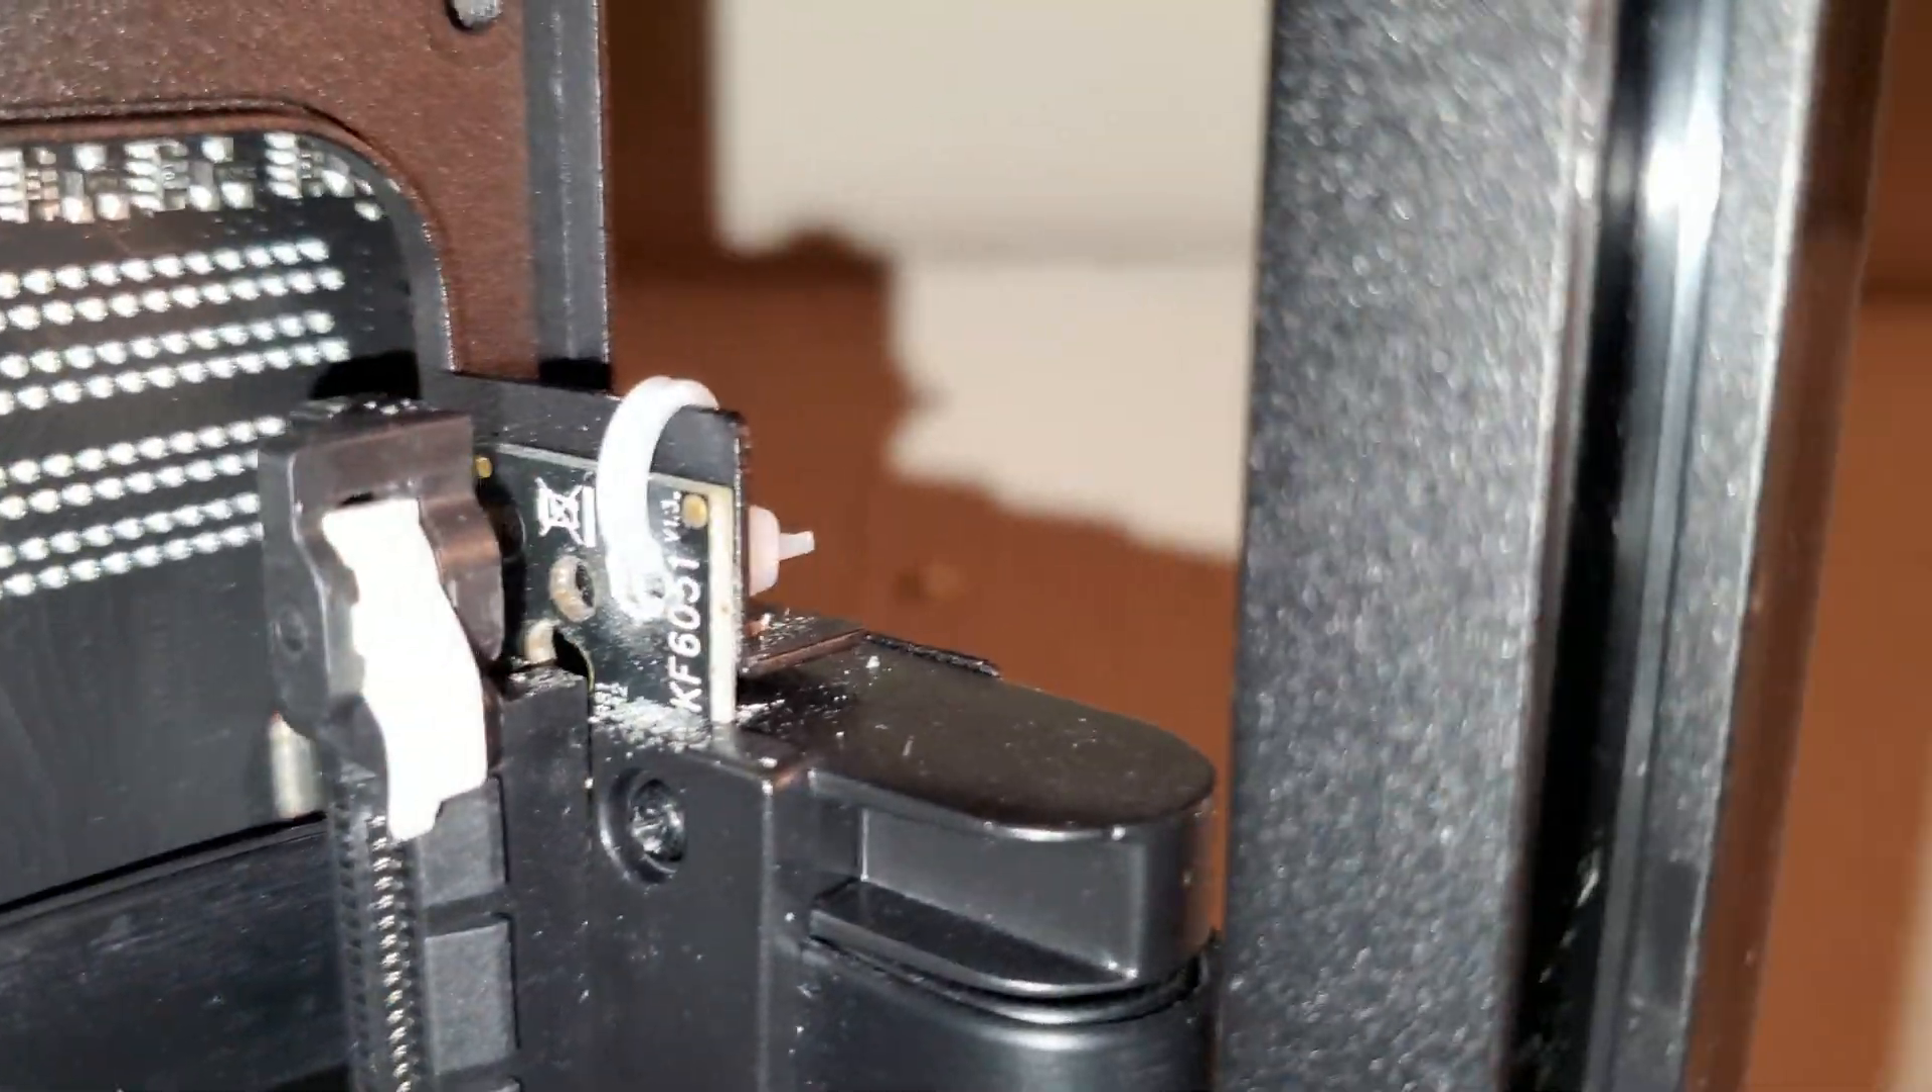I put the zip tie right in here in the hole between the two the steel chassis part as well as the riser card part.